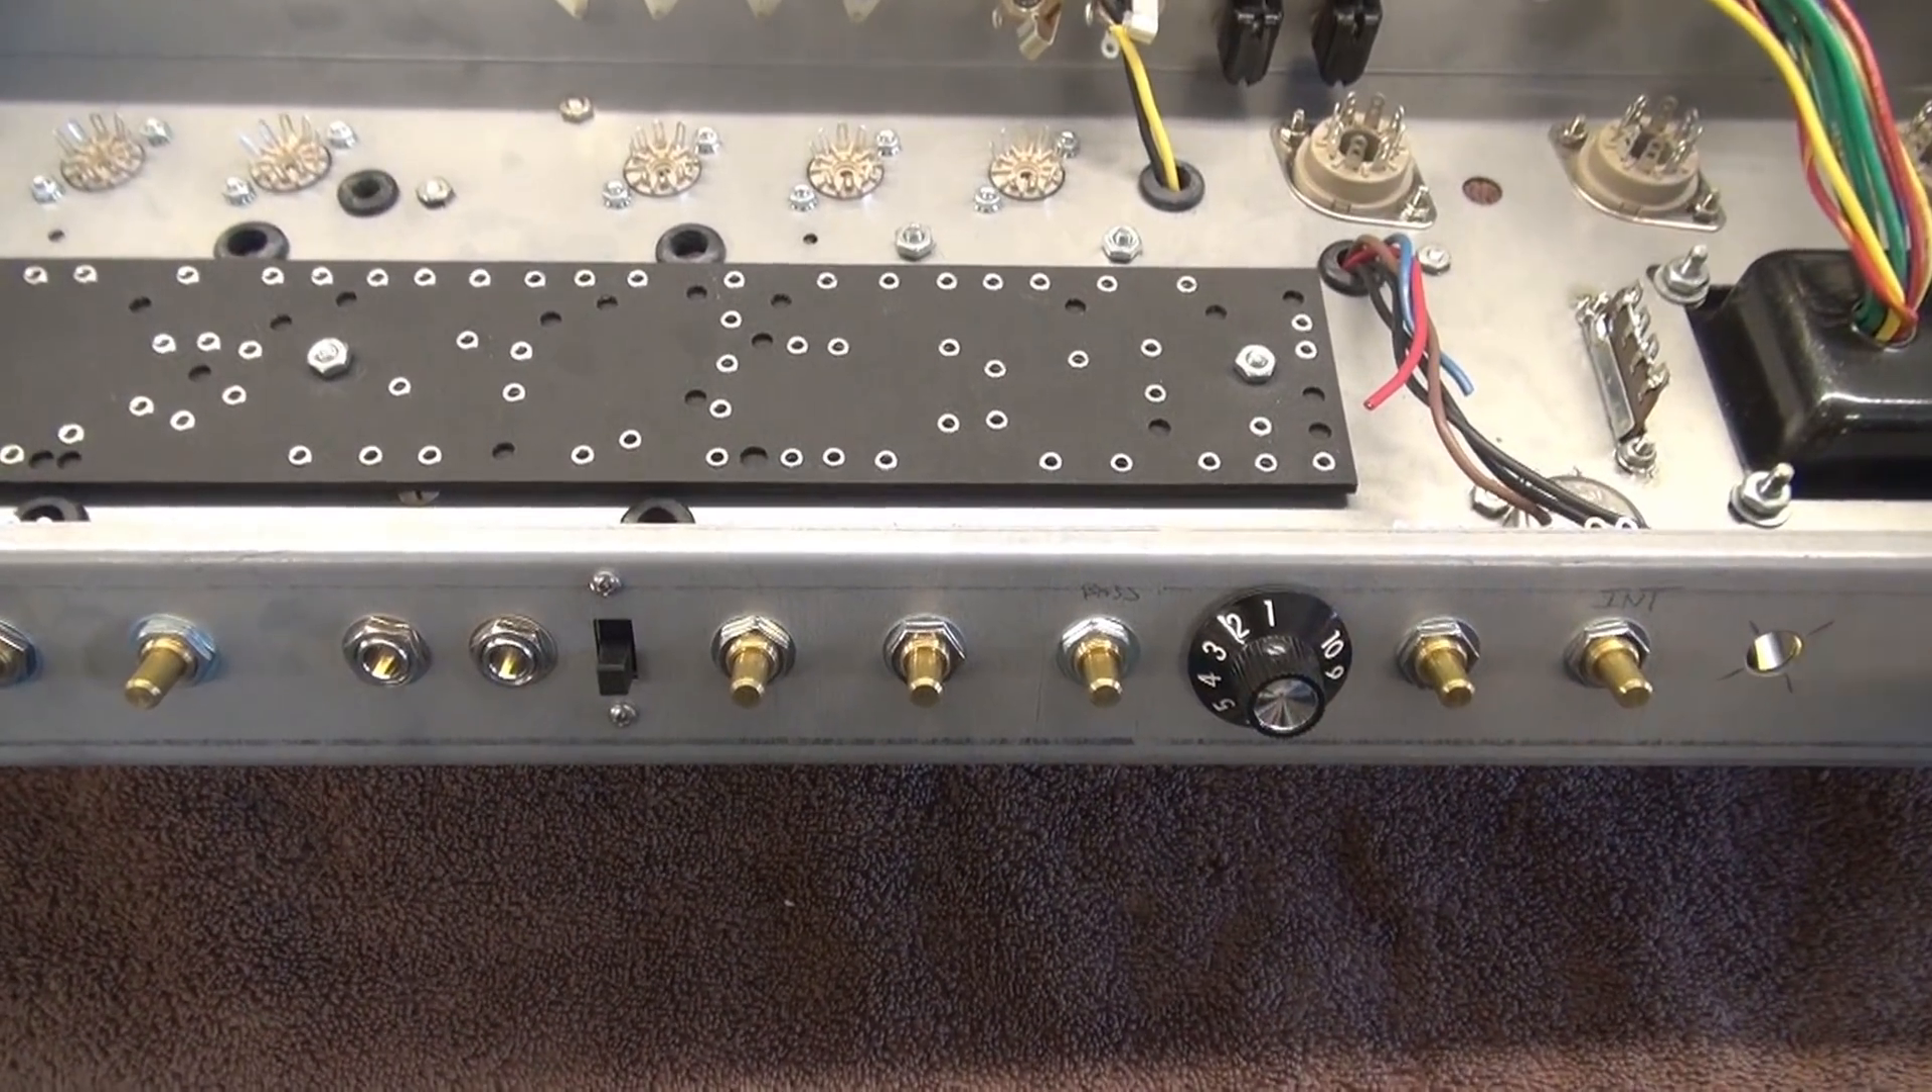So we got all of our pots in.